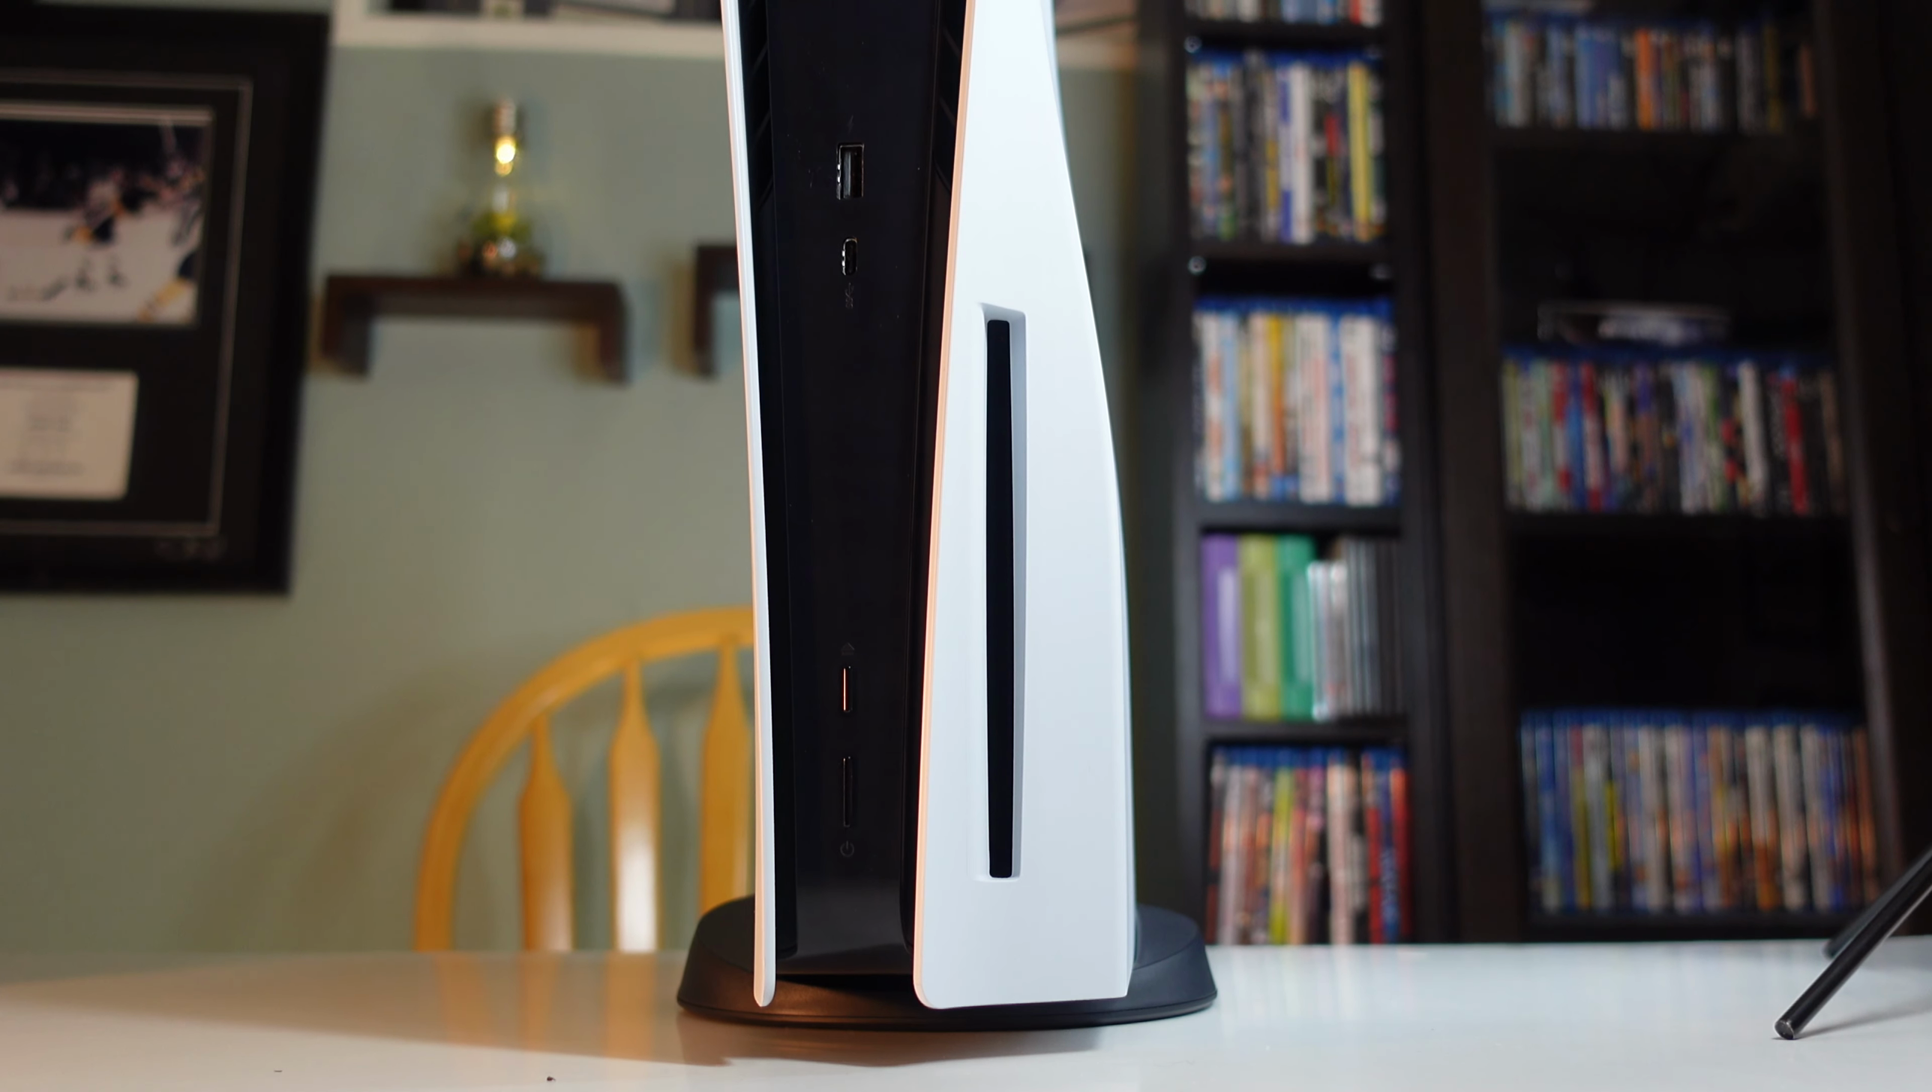Alright, and so as you can see right here, my PS5 is on the vertical stand. So I got to take that off first before you can open it at all.